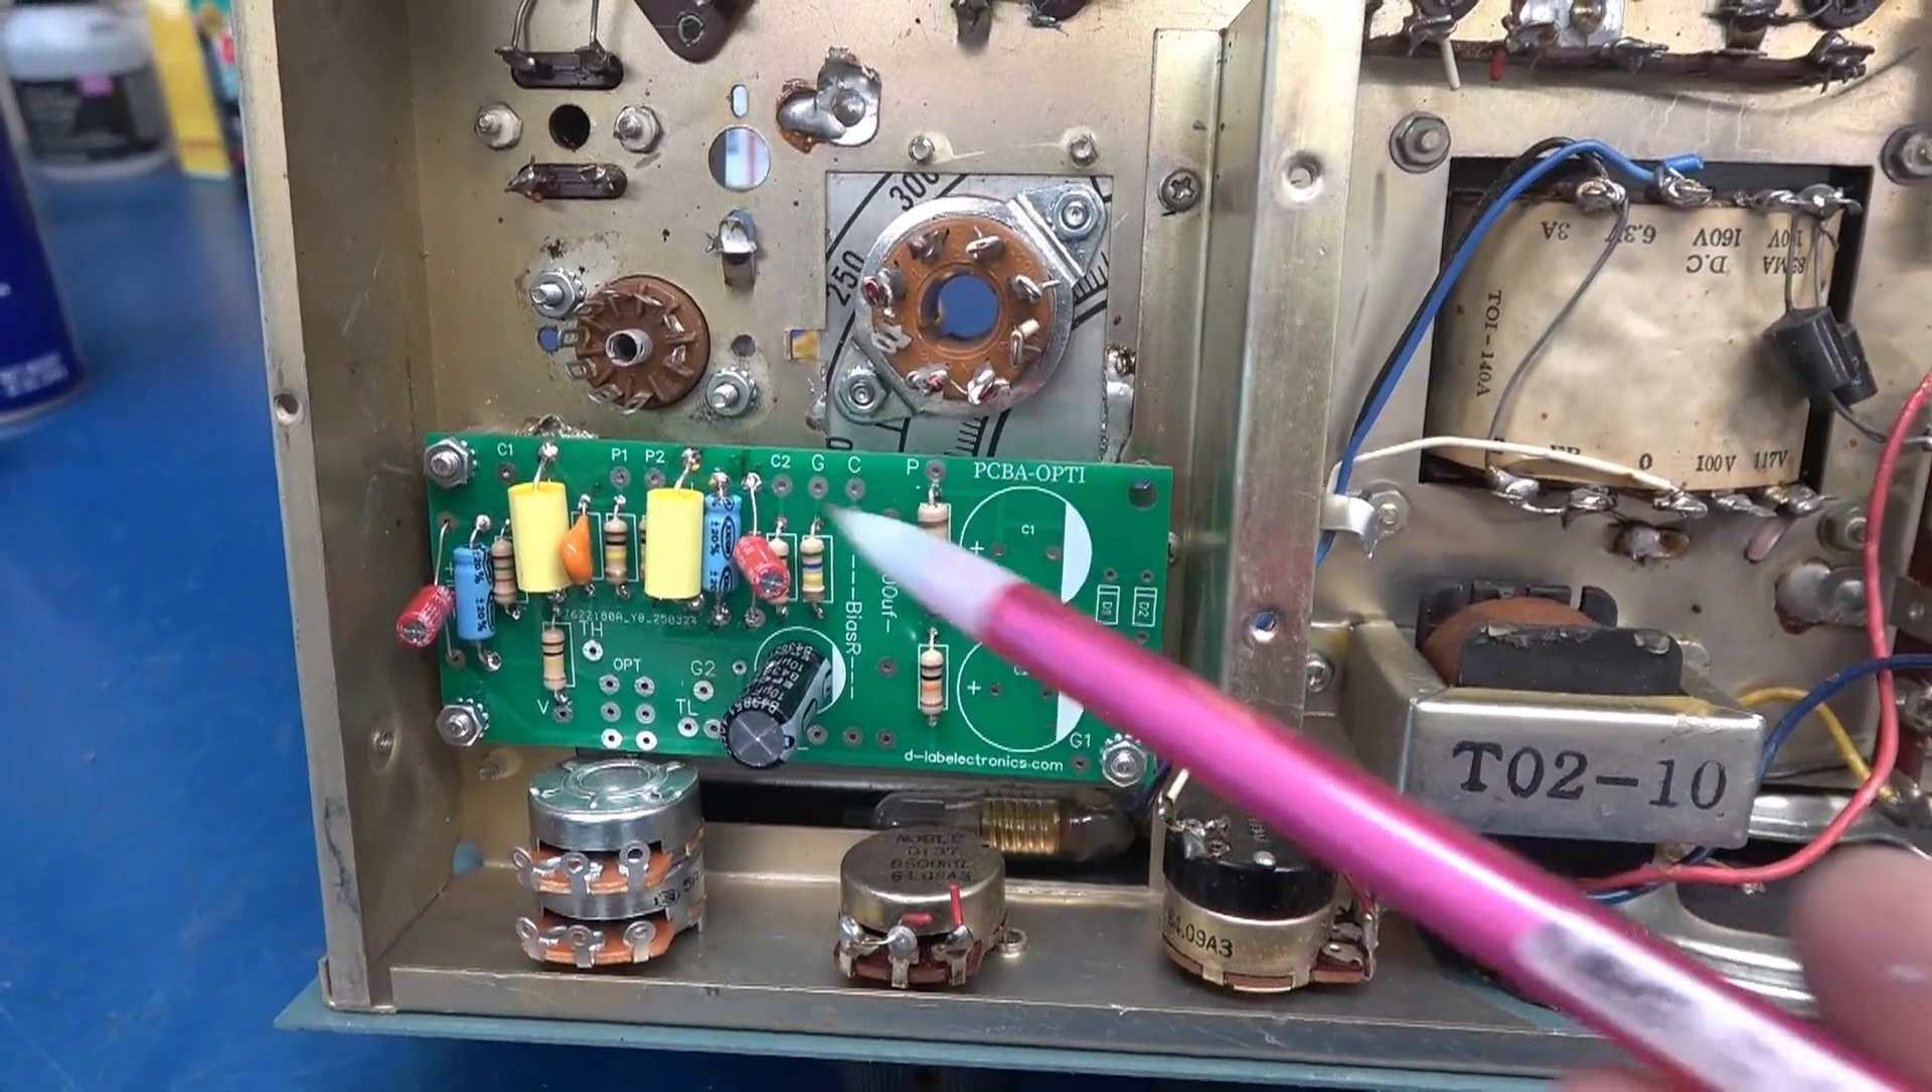Here is the new Optiplex board installed.